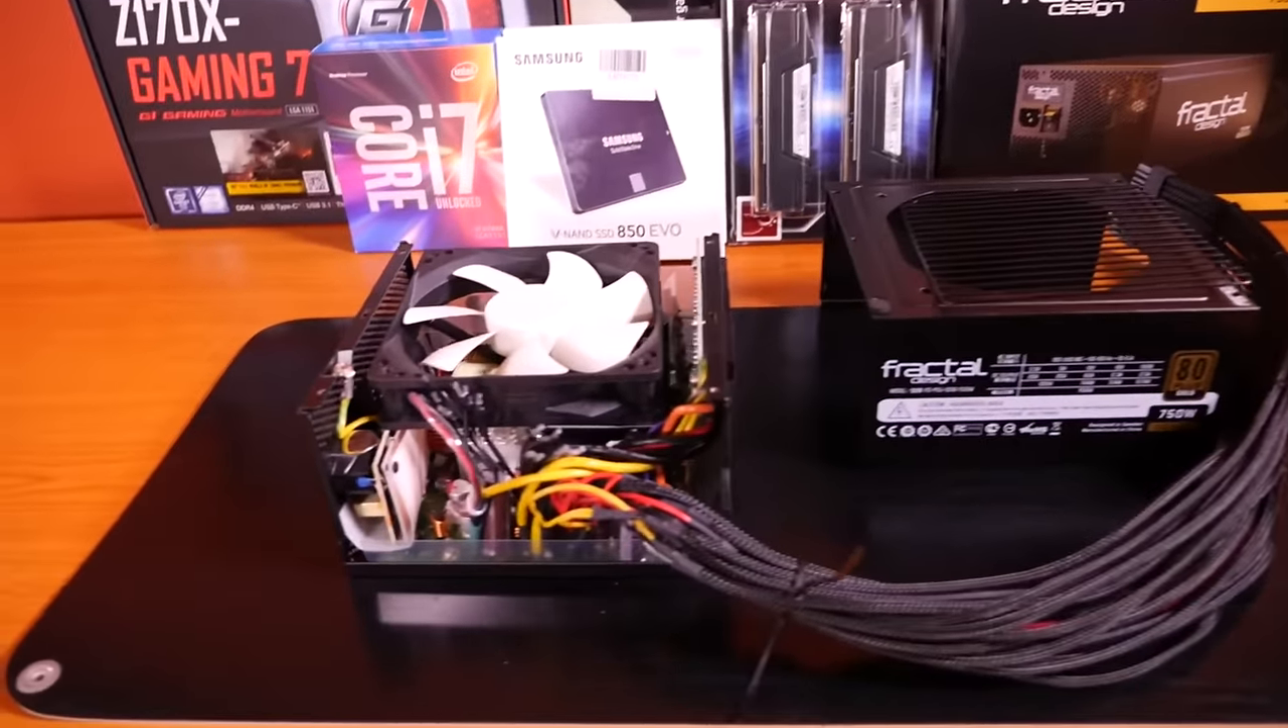The first thing I did when I removed this power supply from the box was tear it apart as you can see.